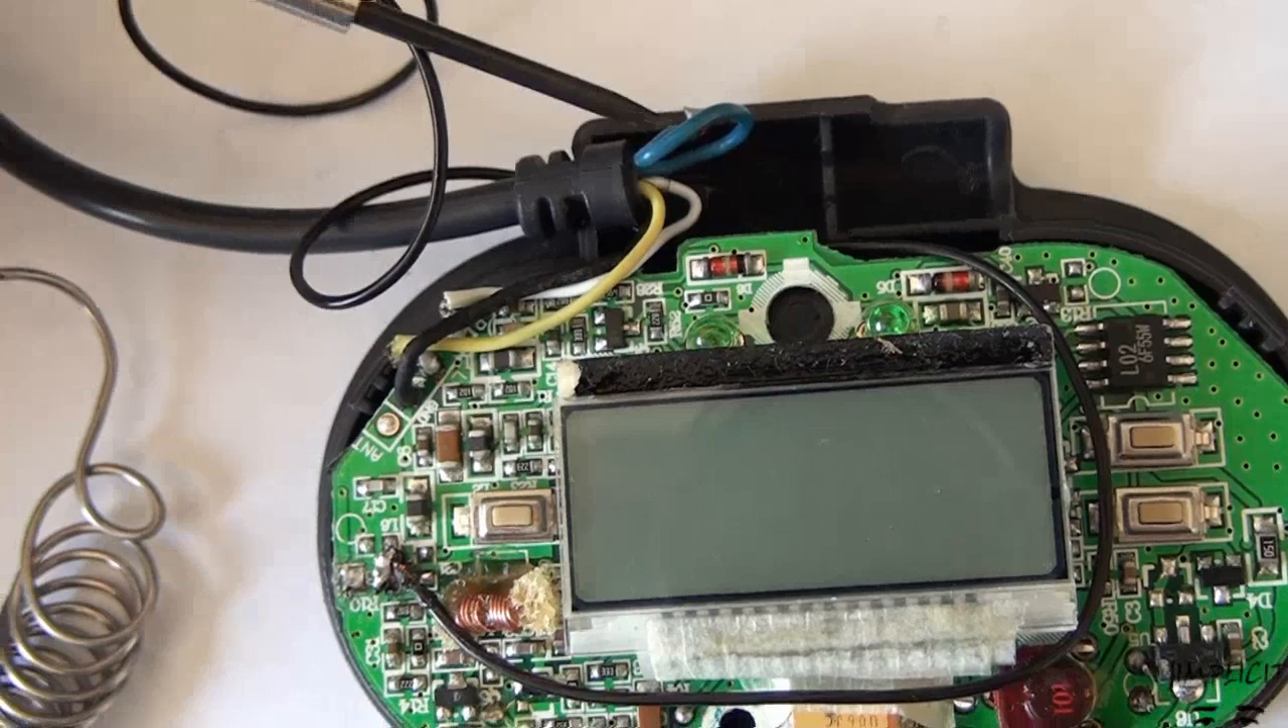And I tucked the blue wire over here because you don't really need the blue wire anymore.